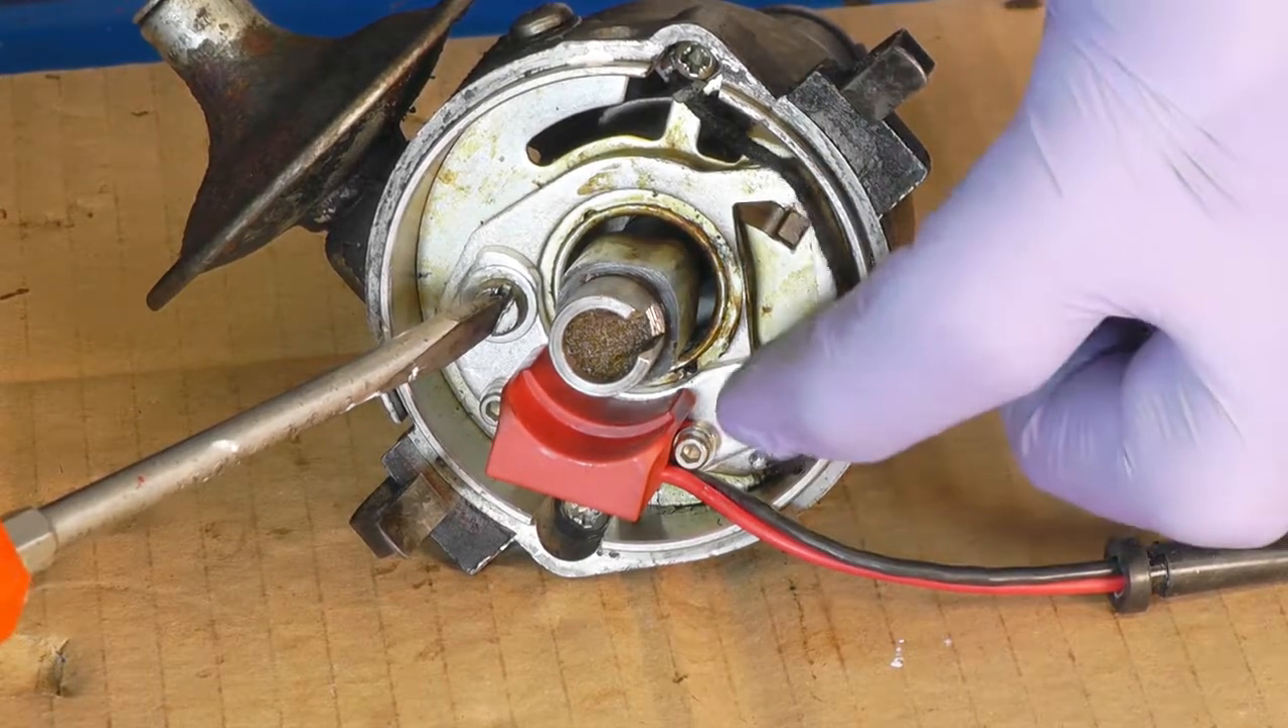Okay we've refitted the cable and the longer screw.